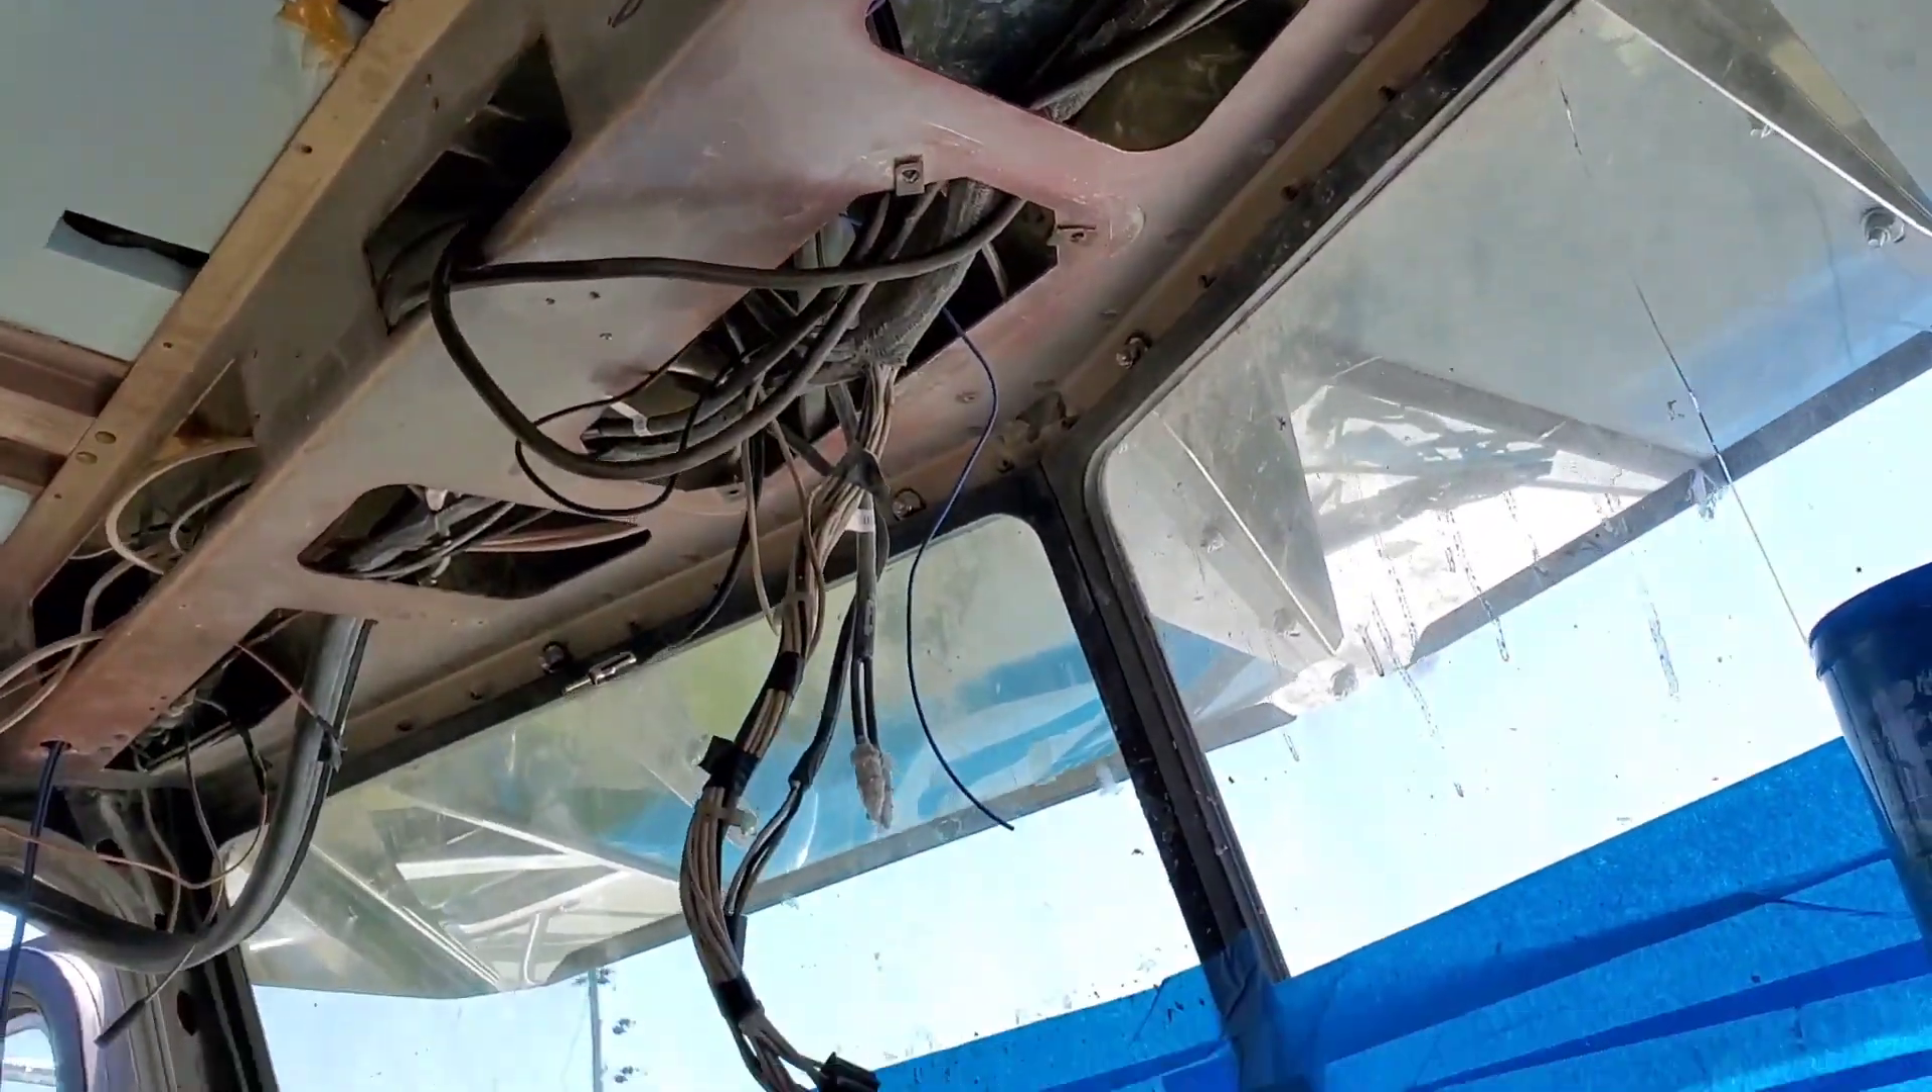But uh i haven't really put the interior in here yet.